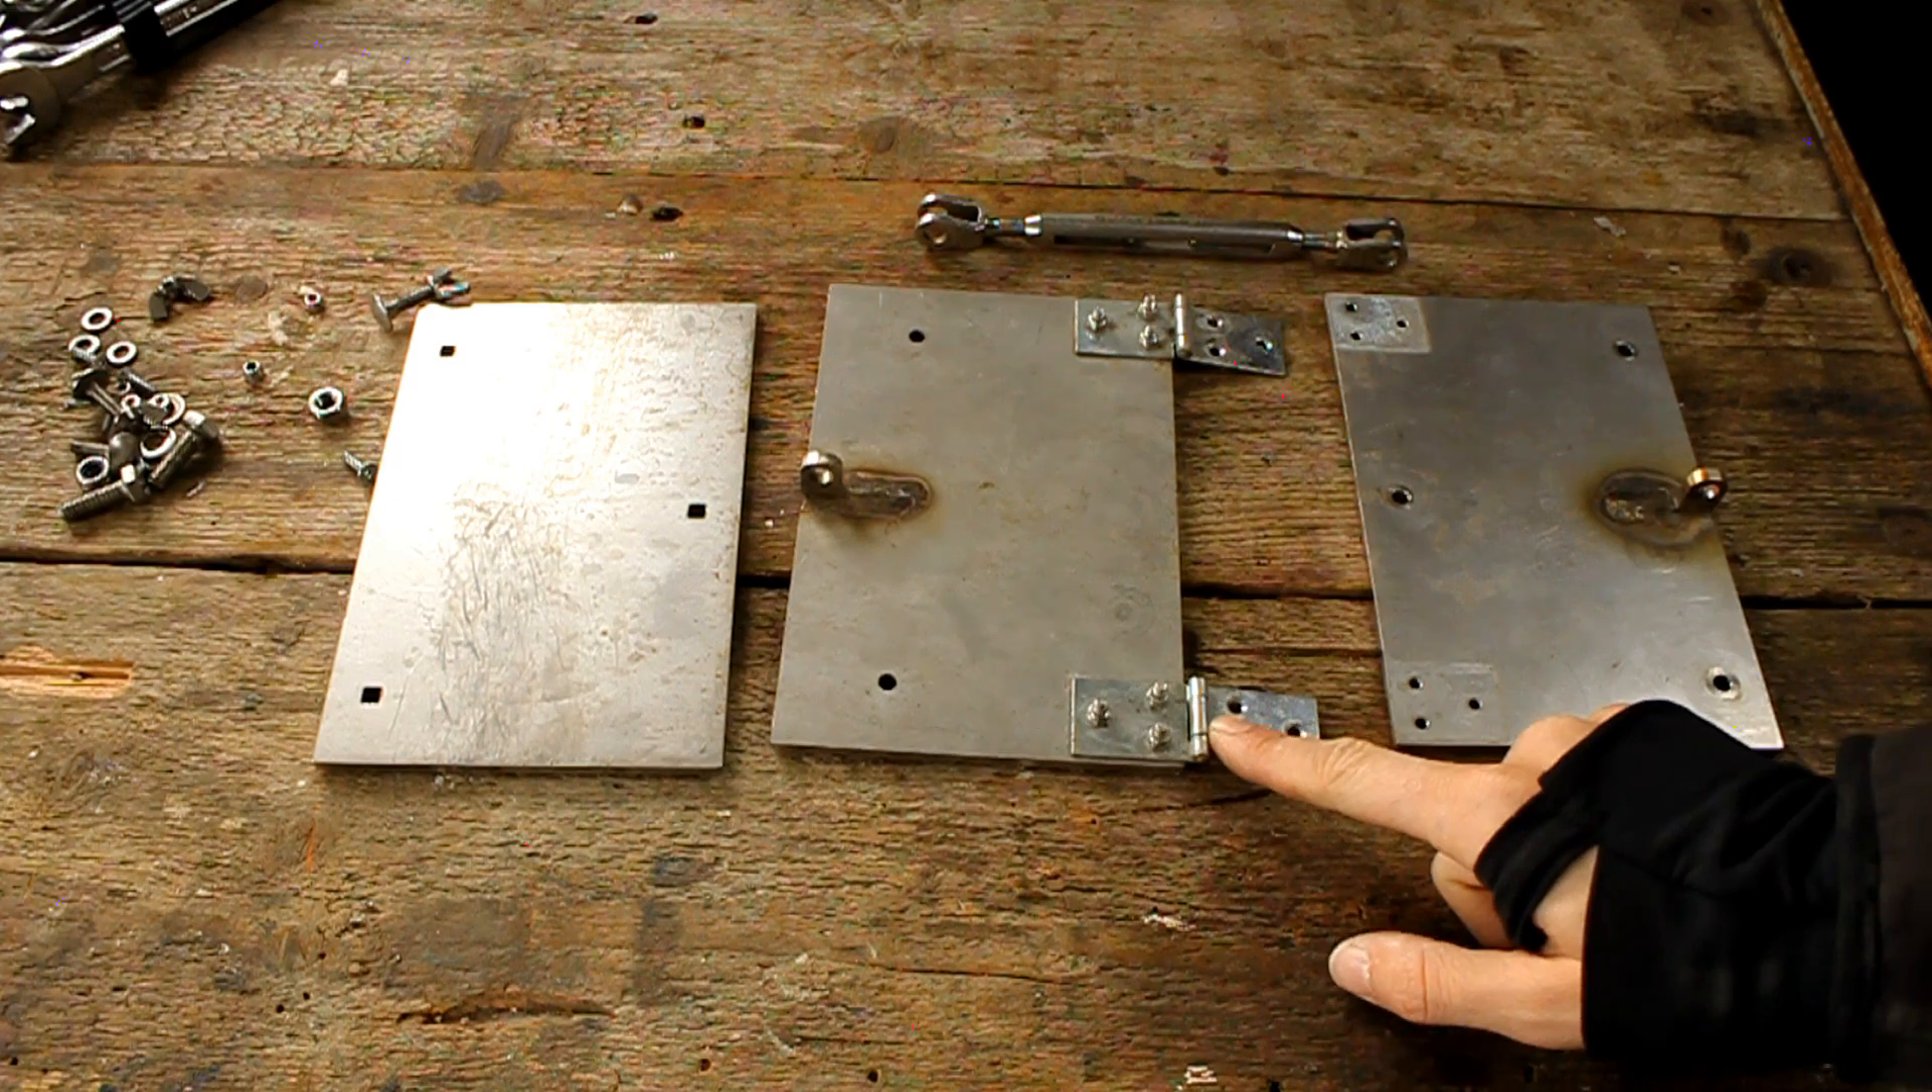So on one side I left the hinge on it and now I'm gonna attach the other side and it's really really simple.